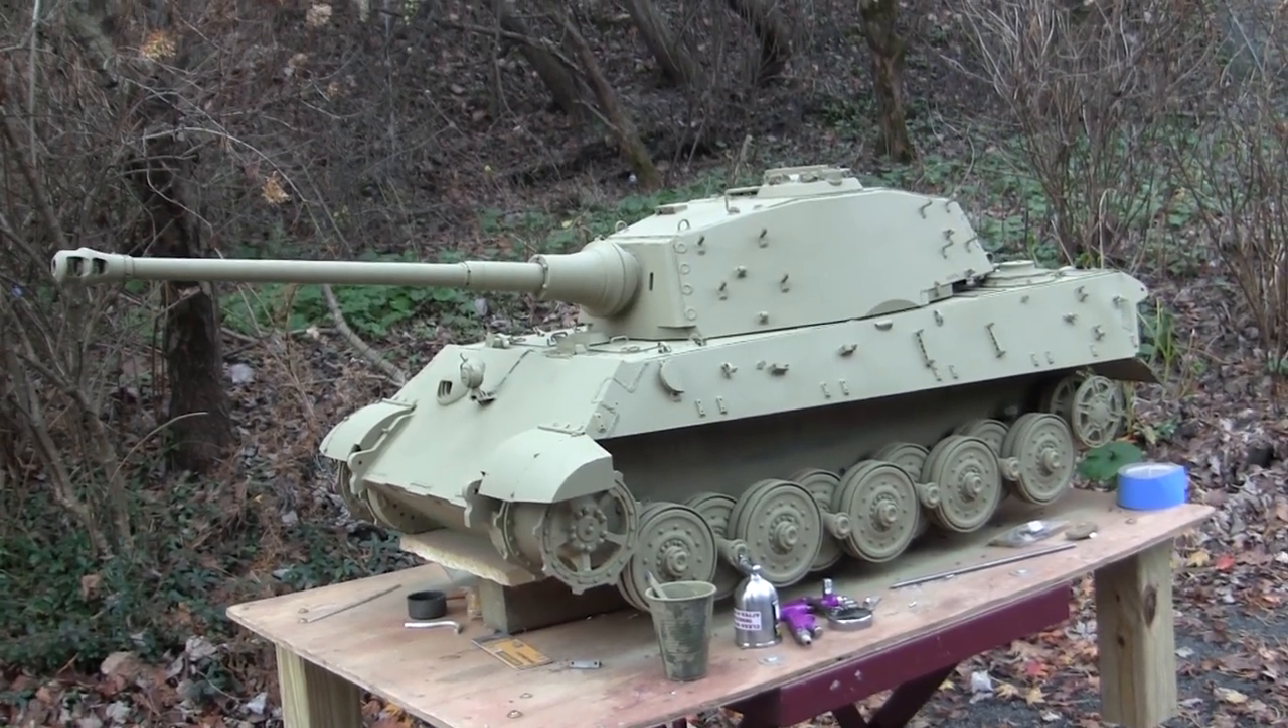I was able to plop the turret into place.